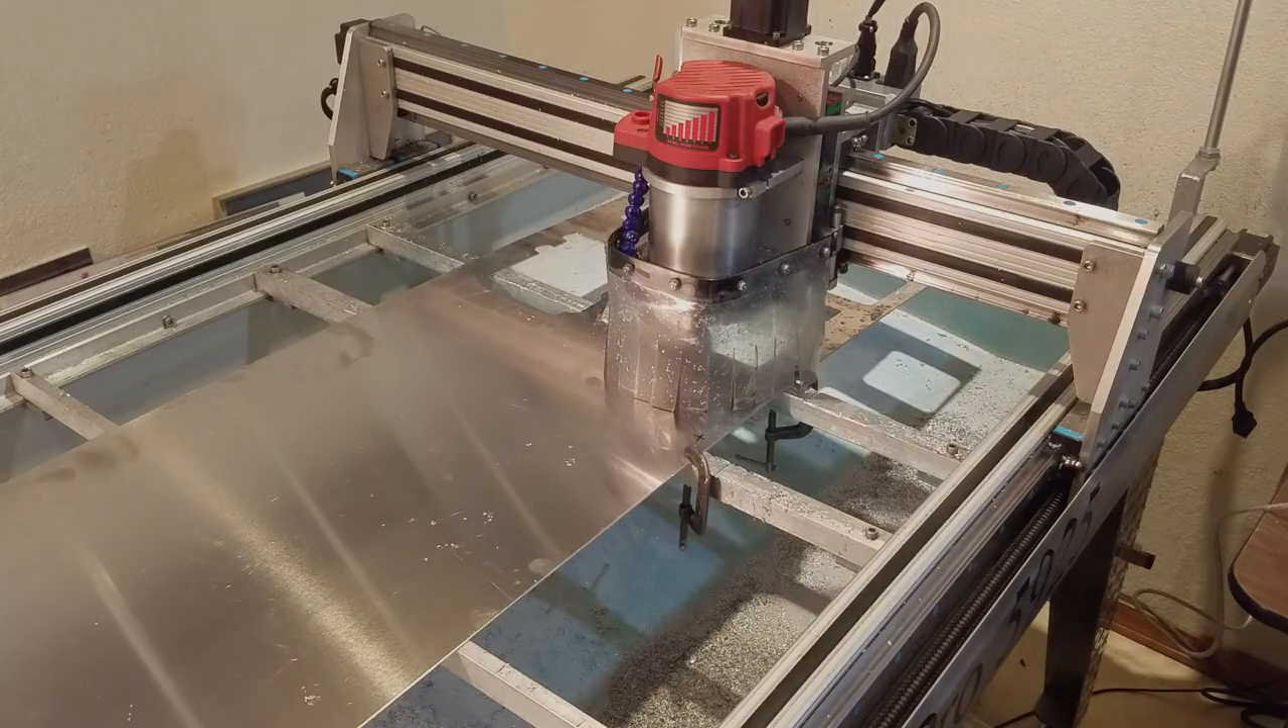Okay we've got our splash guard in place and uh so all now all we have to do now is either open up the cut dialog and hit cut file.